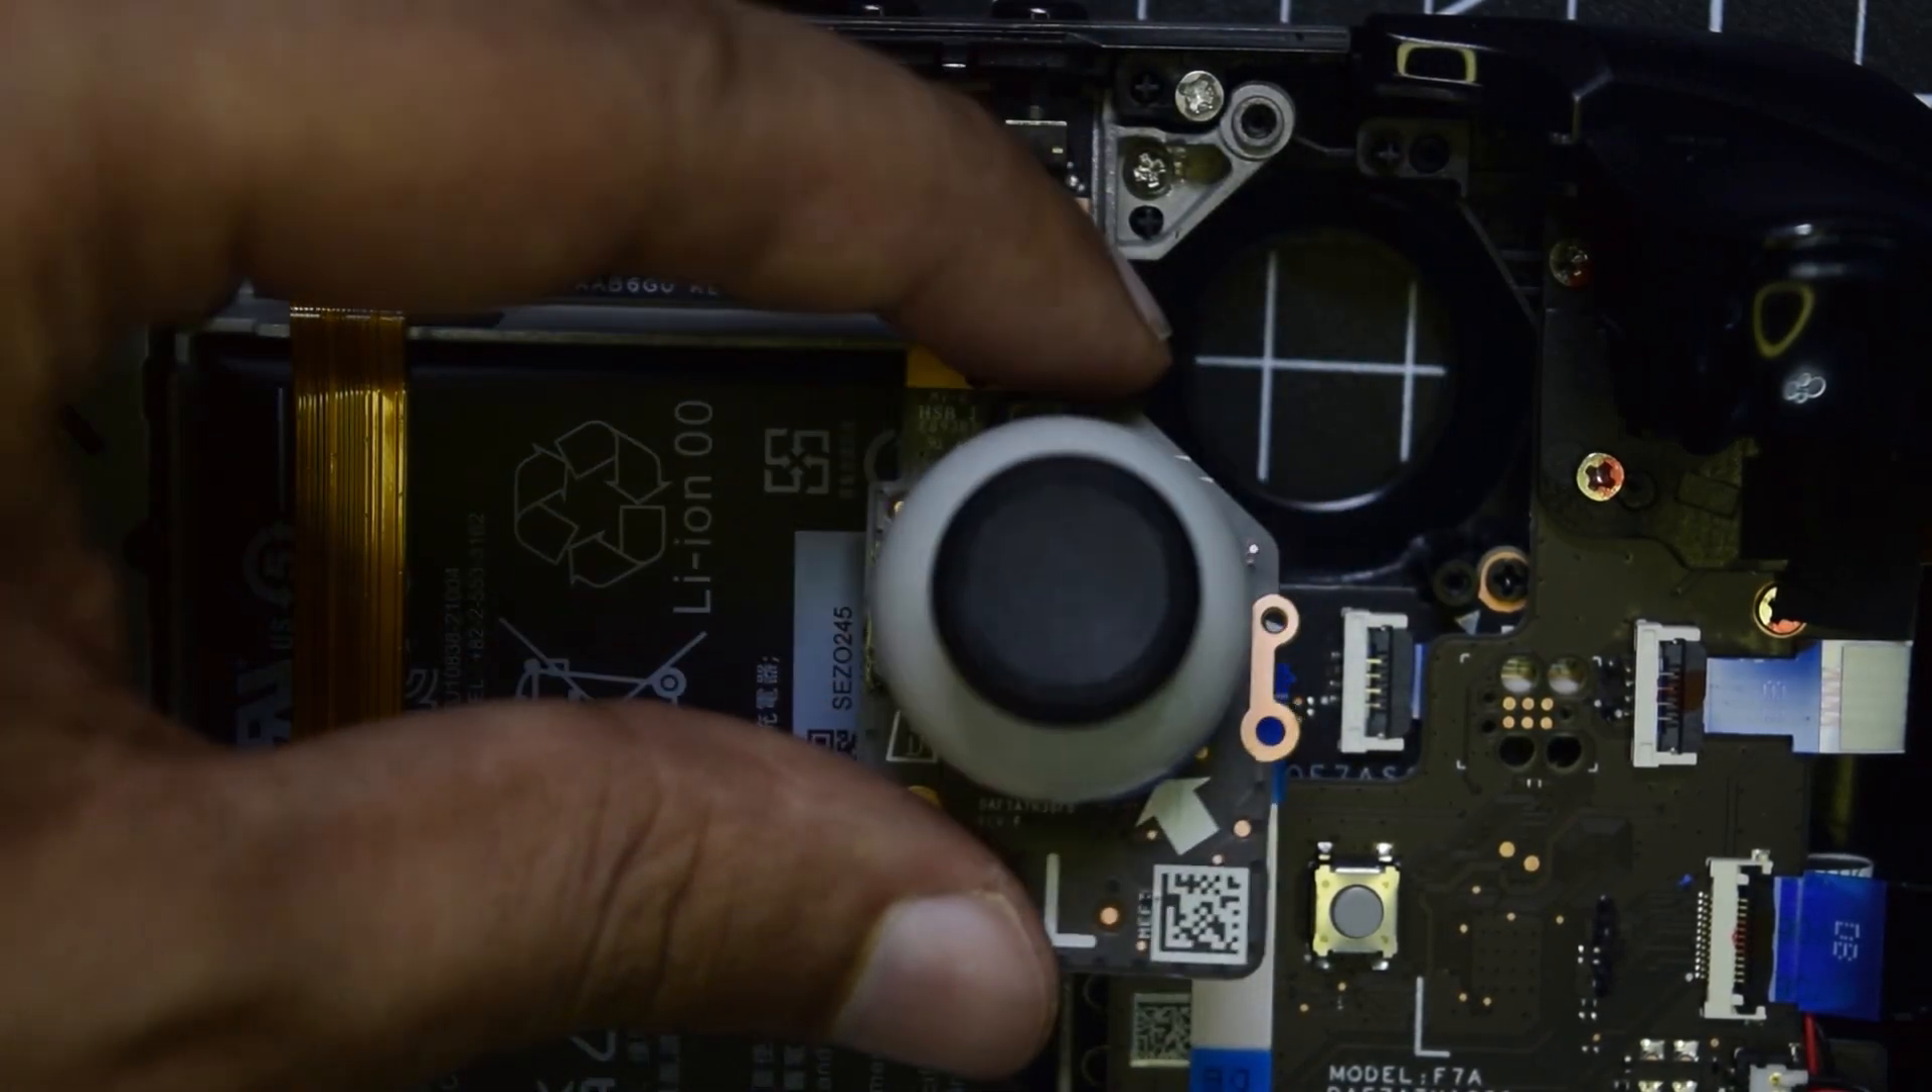So as you can see your left joystick had came out. We will do the same thing for the right one.